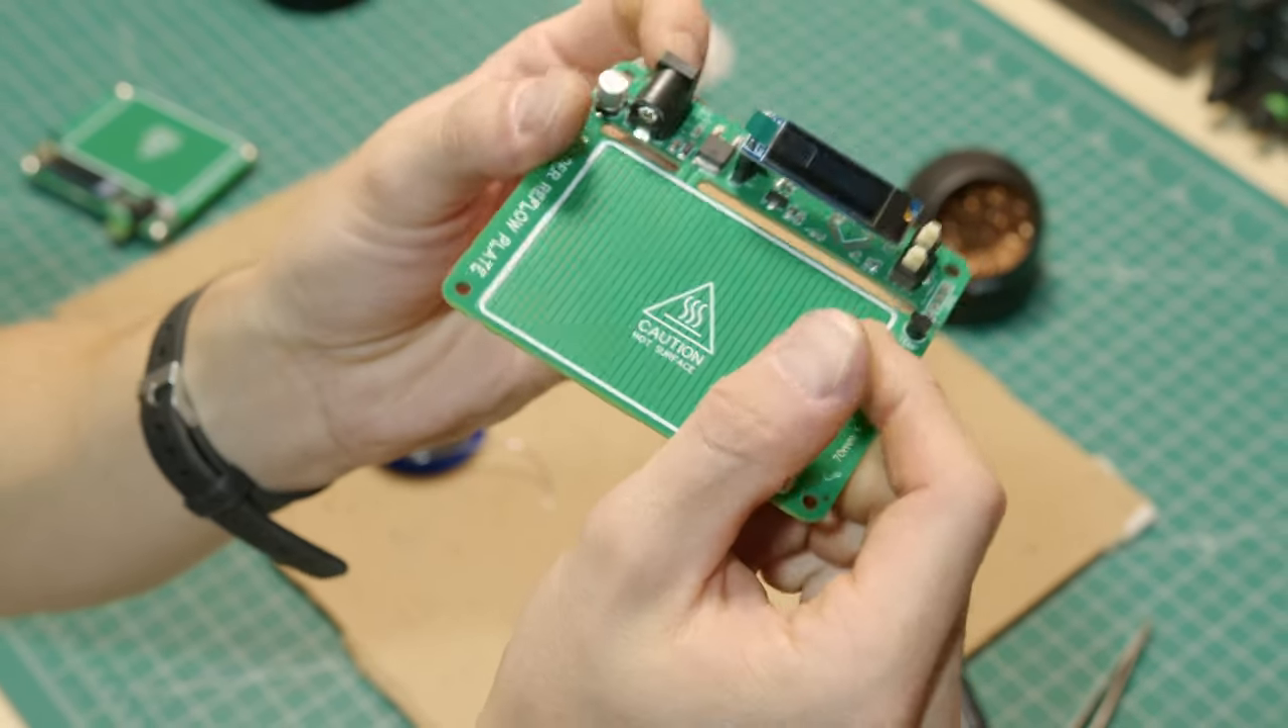You can see that this display fits nicely in there and it's away from the heat, which is good.